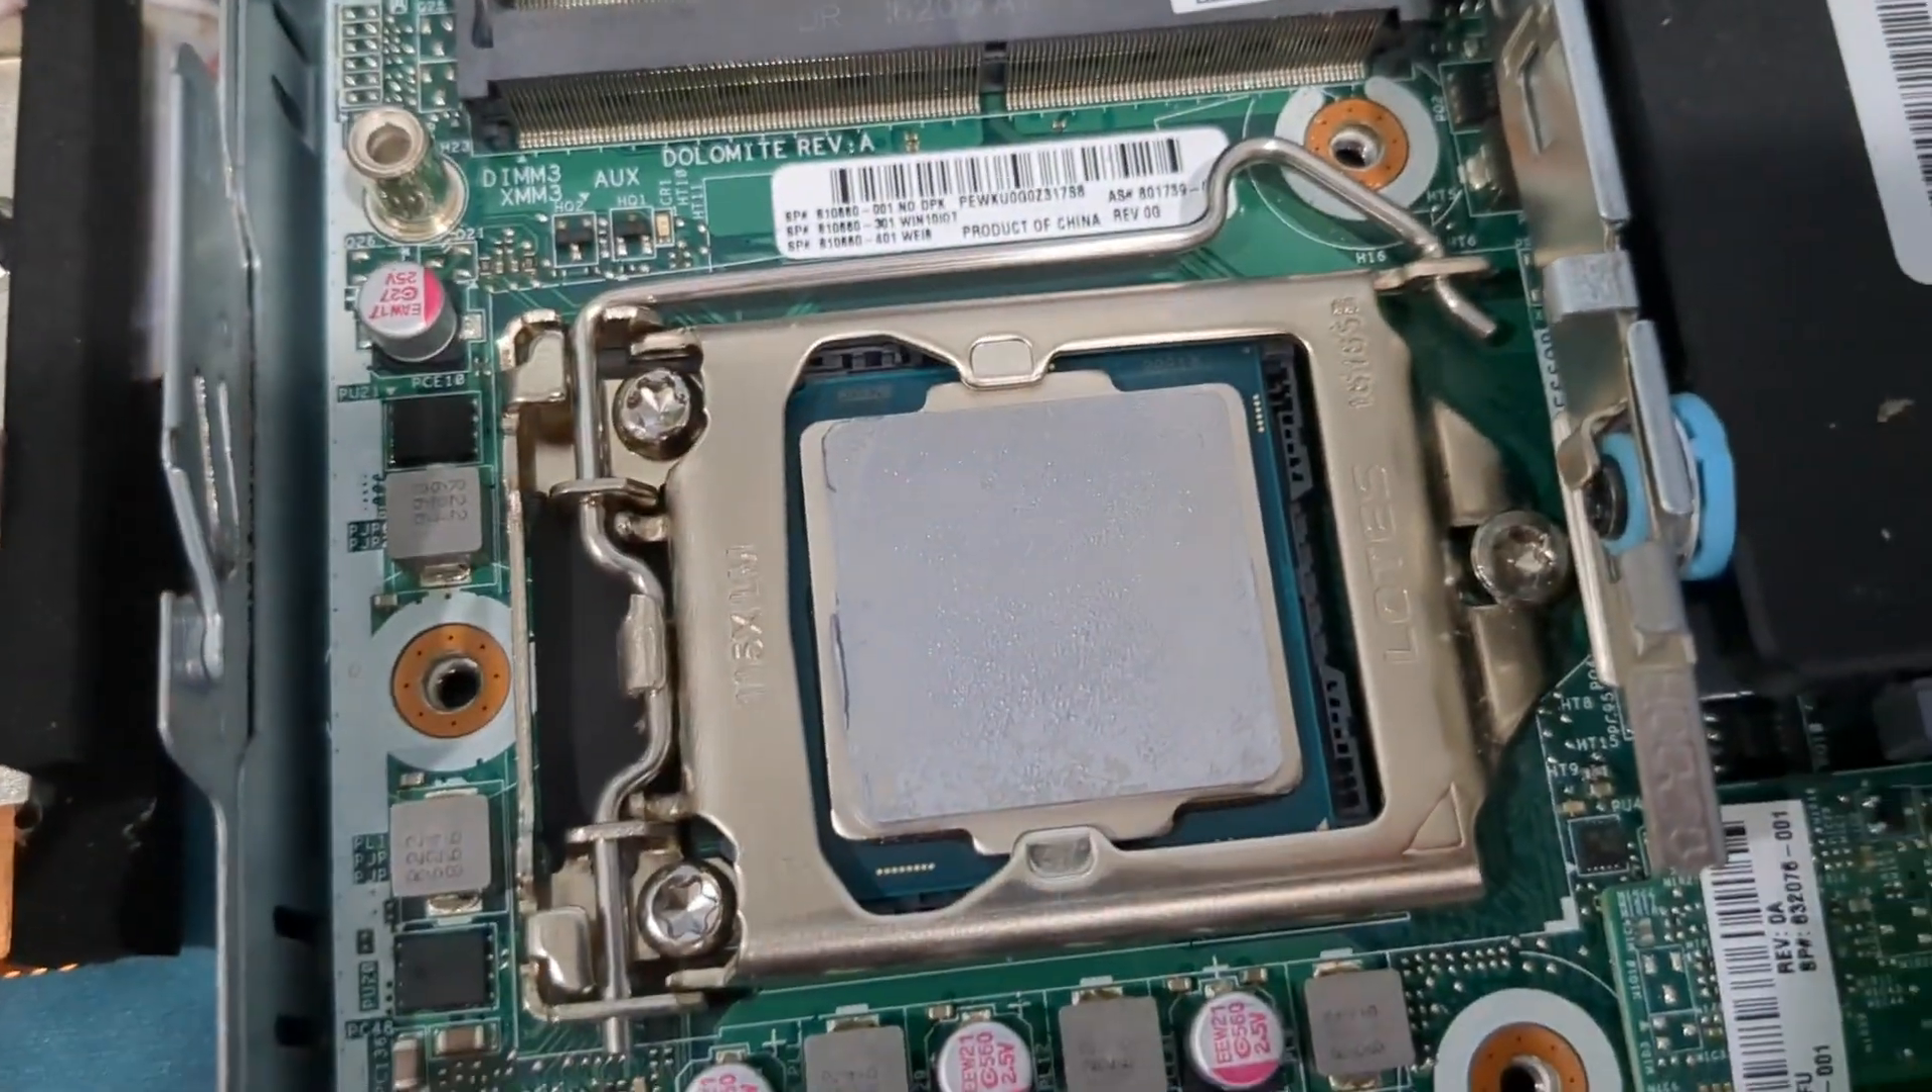Okay, we've got the heat sink removed. It actually has a good amount of thermal paste on it.